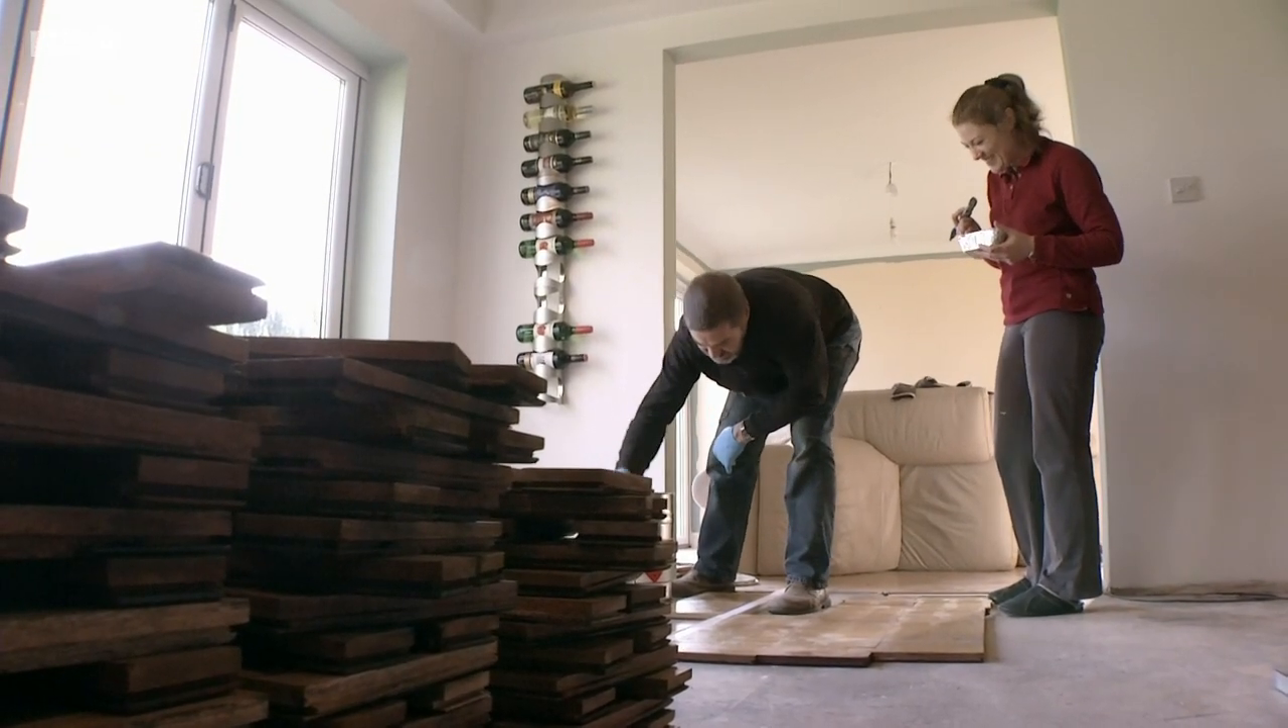Nine tiles down so far, only another what, fifteen, sixteen hundred to go? Yeah, sixteen hundred for this room.